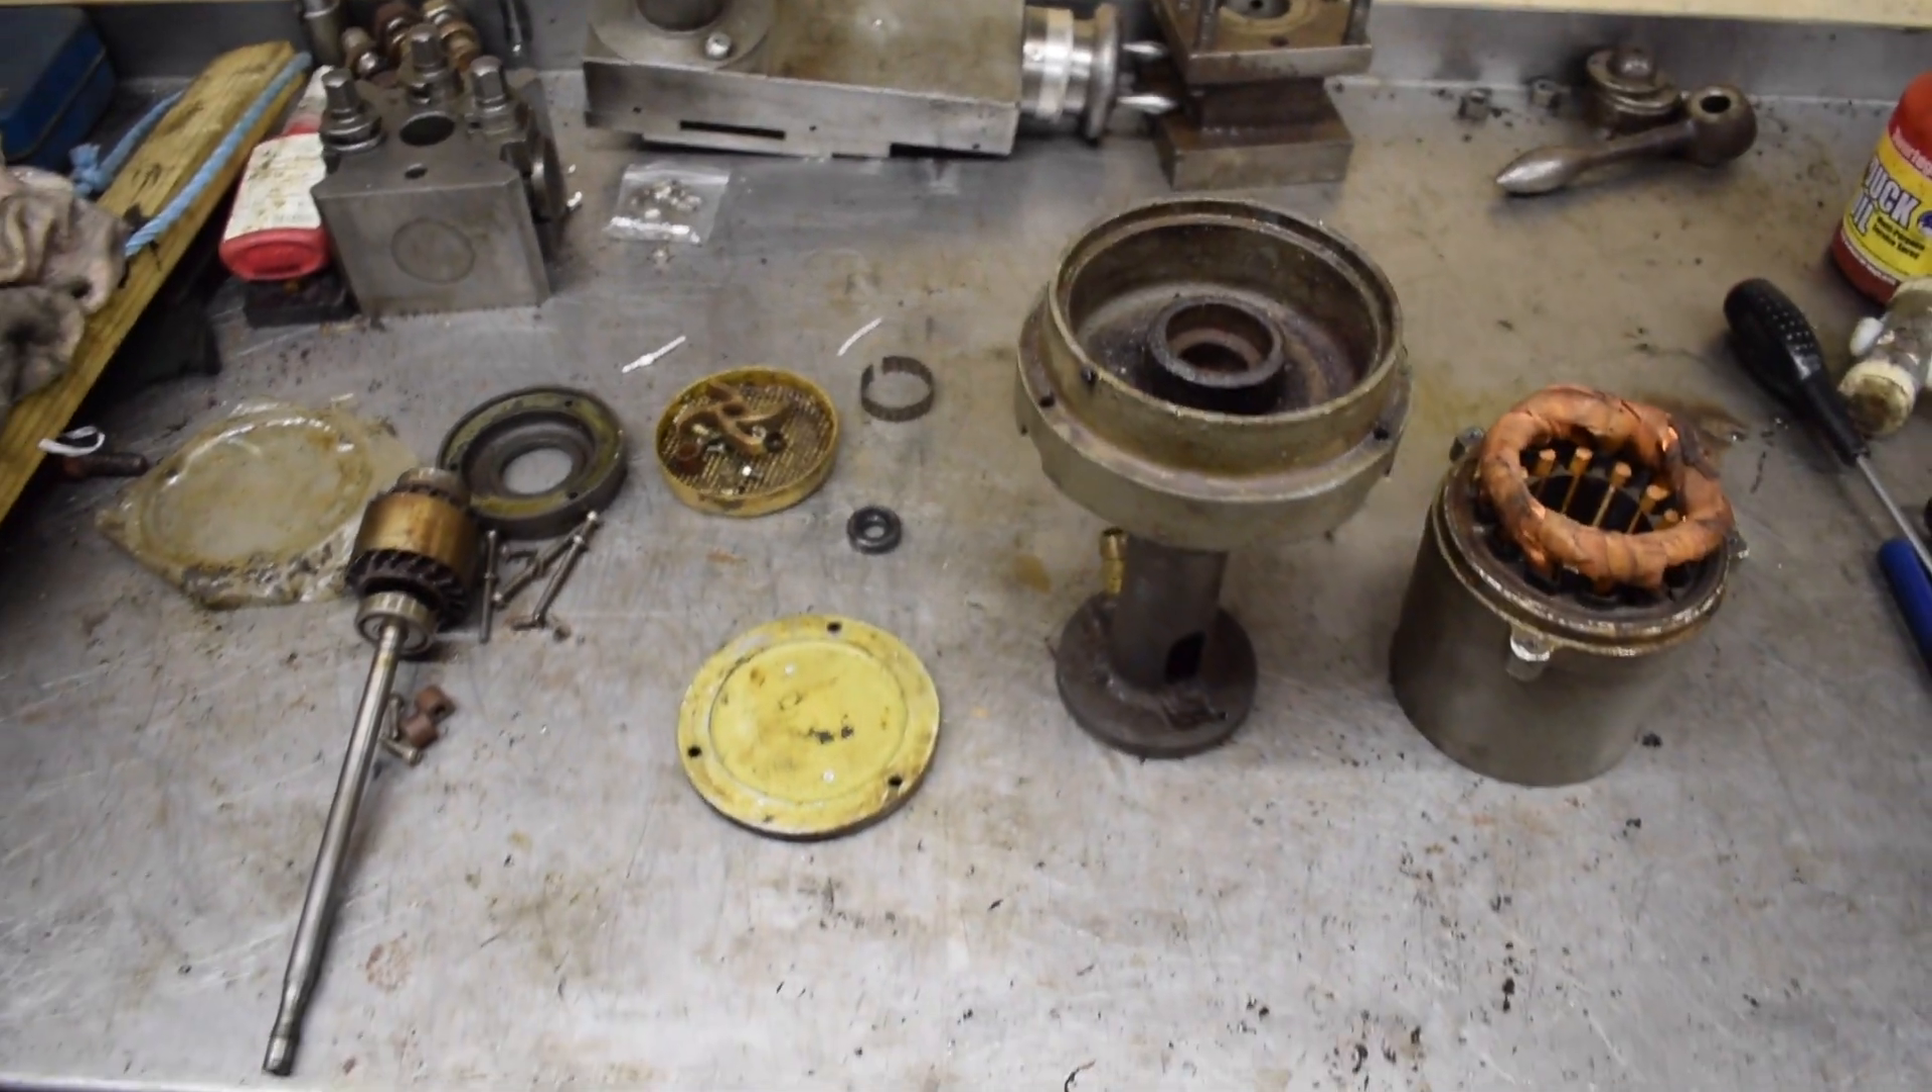As you saw, the pump's been stripped down, or I stripped the pump down now, the bearings aren't fantastic, and the seal isn't great either, so I've got to get a couple of bits ordered.